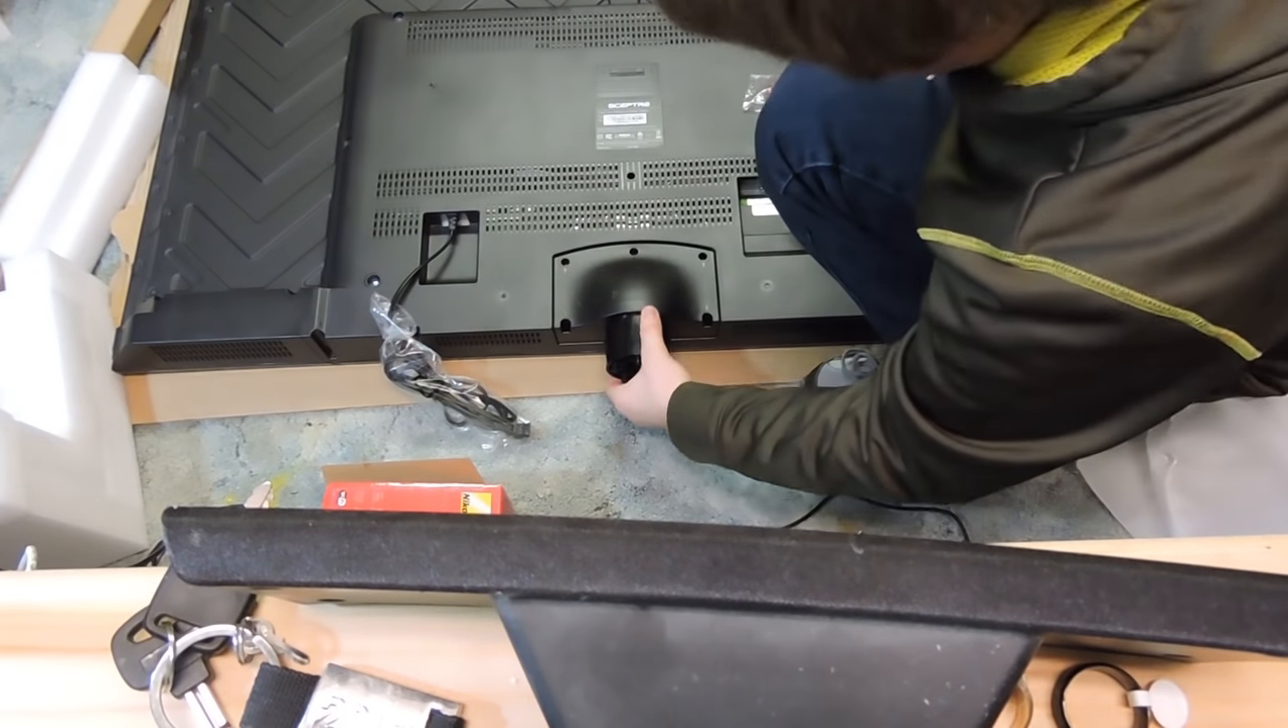But we've got the neck on. Now we've just got to attach the base.